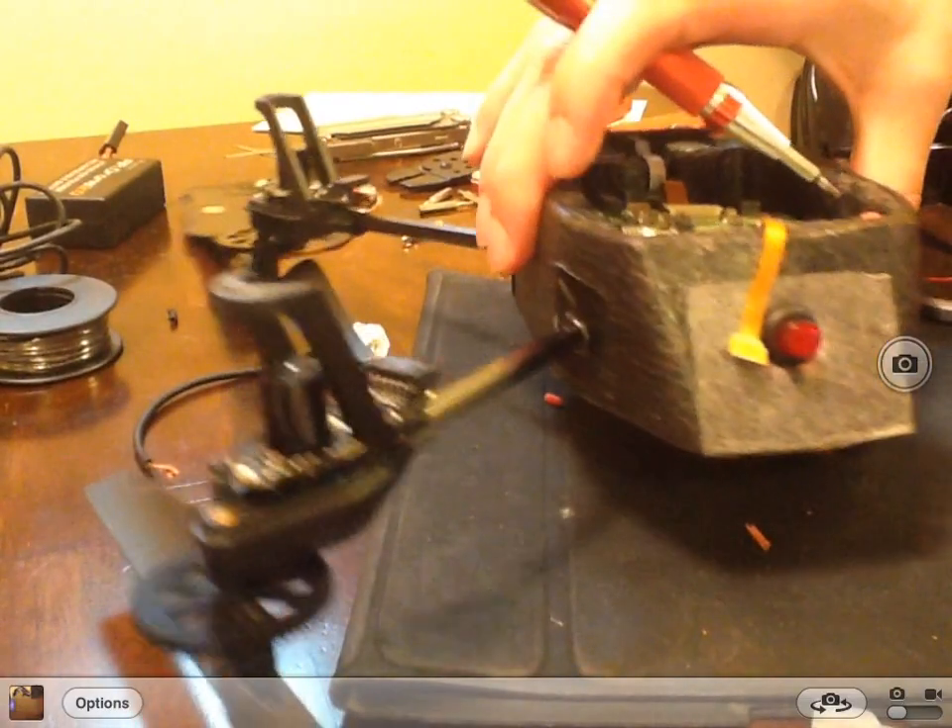All right, so I've managed to put the button in.